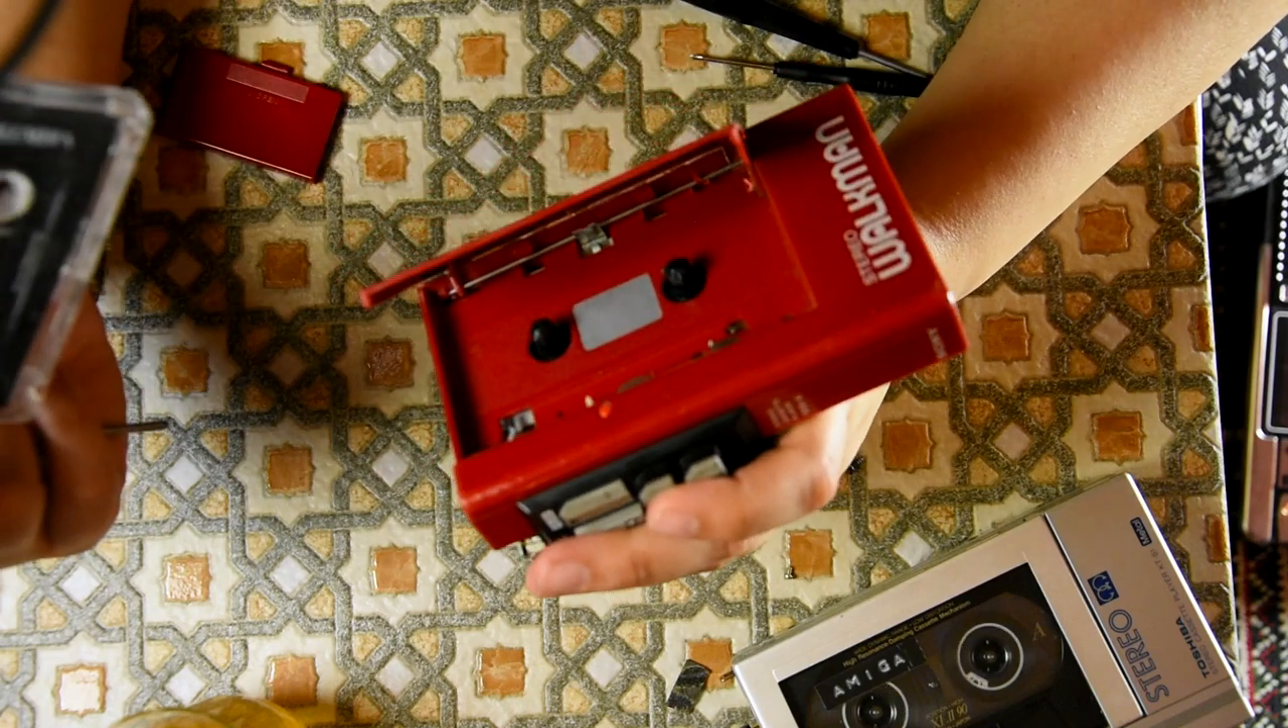Okay, so at least I managed to get the cassette out.